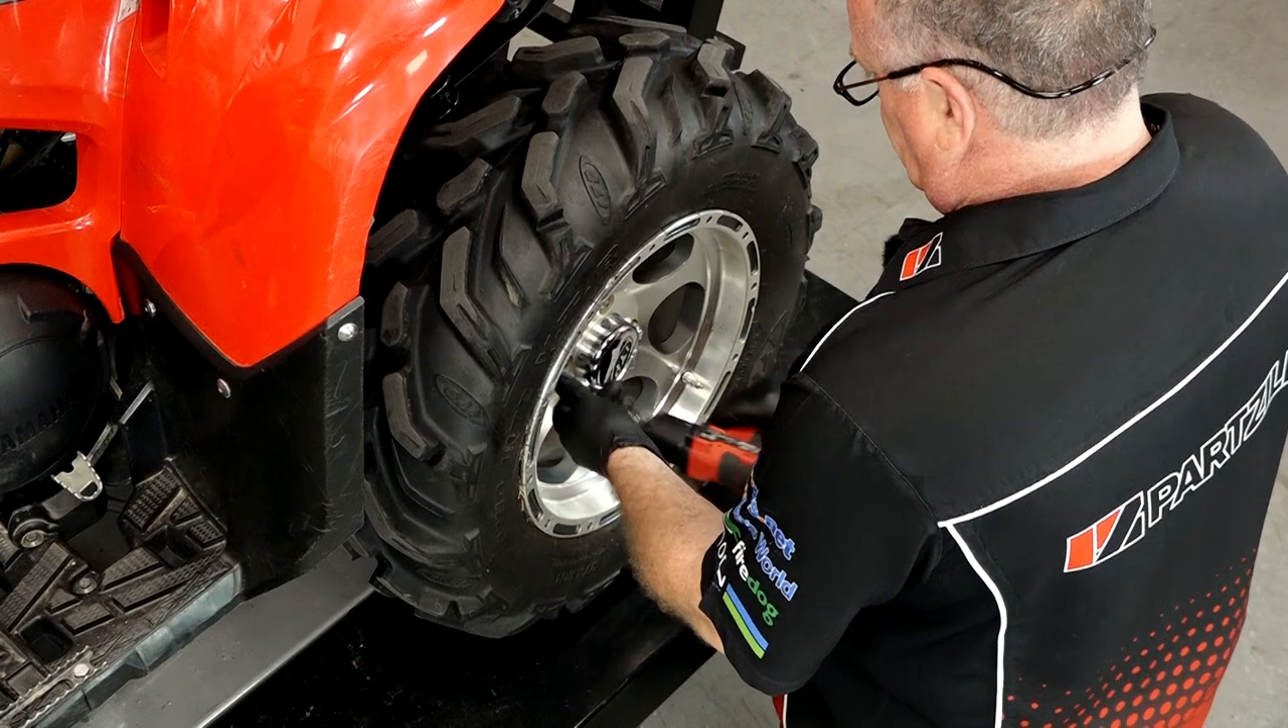Now with the unit up in the air, all we need to do is get the tire off.